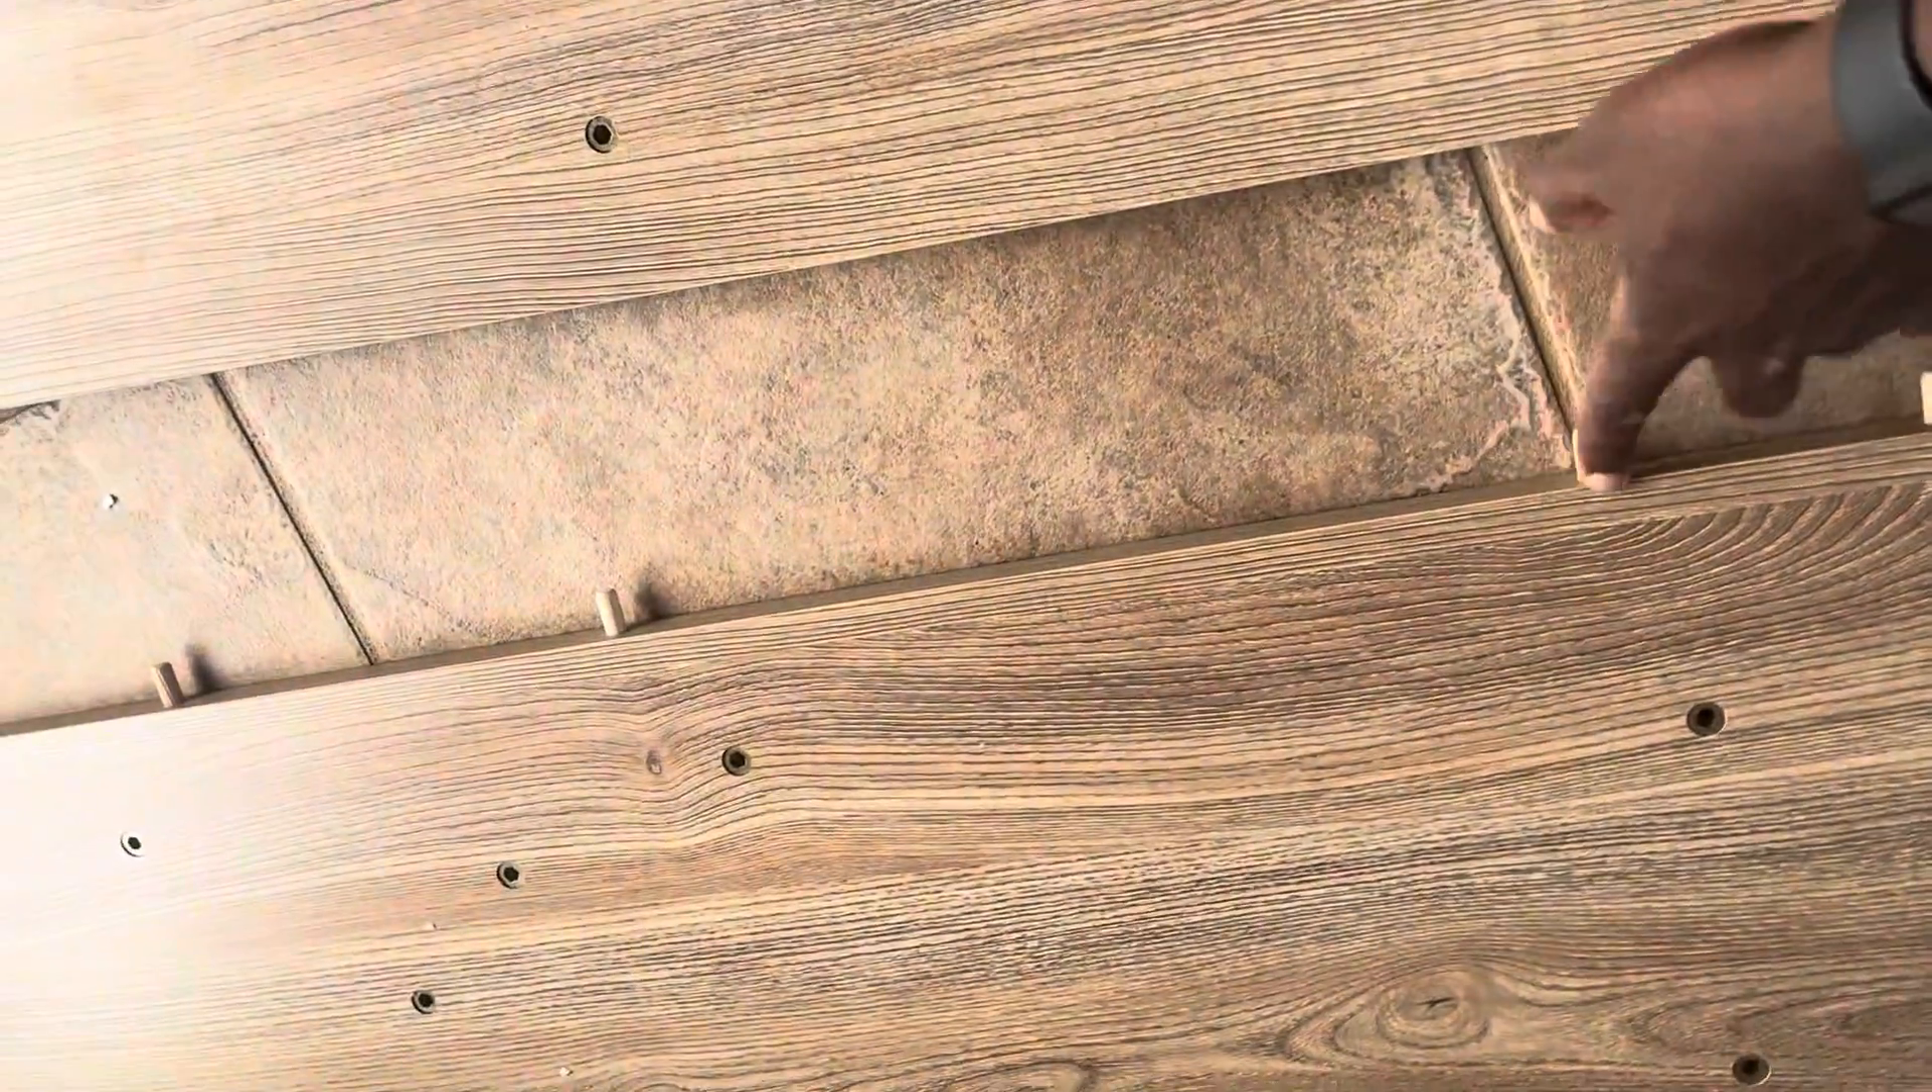Wooden rods are in as you can see.